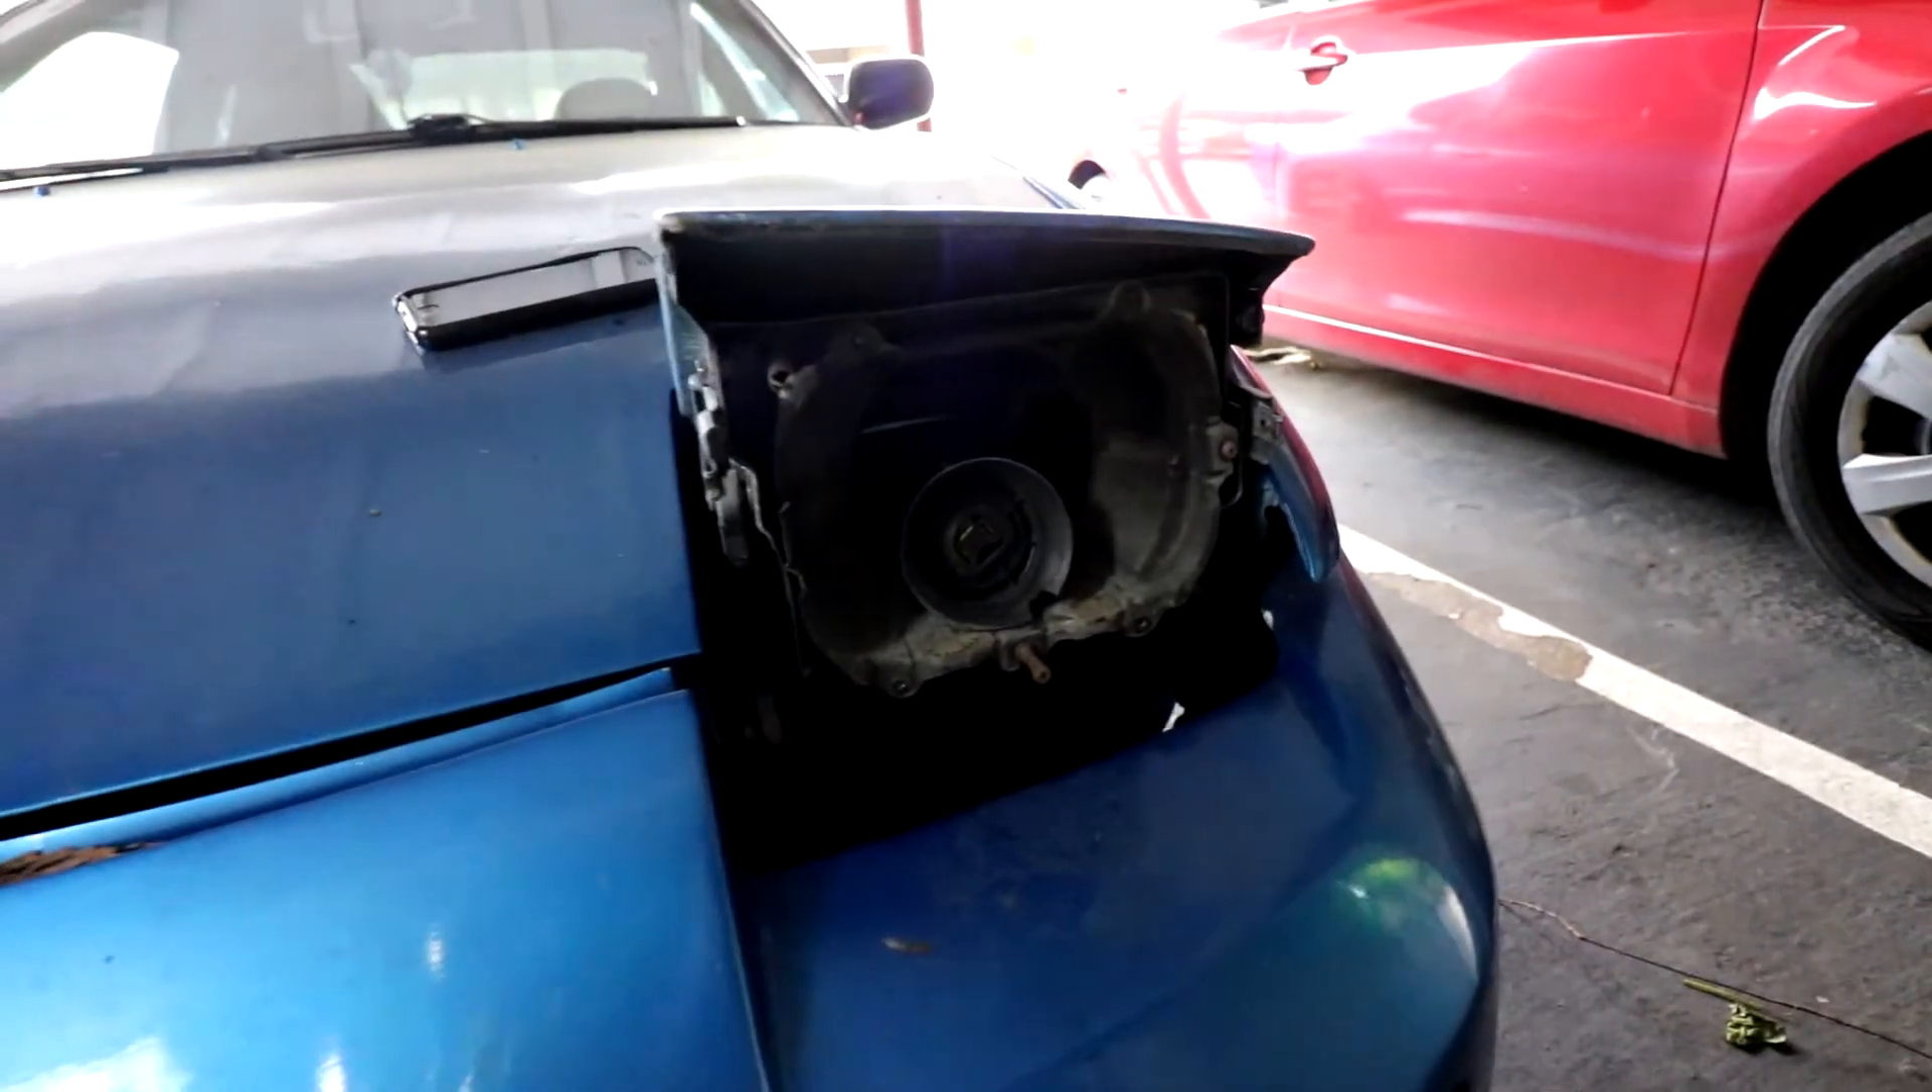Took the liberty of taking the stock headlights off already.